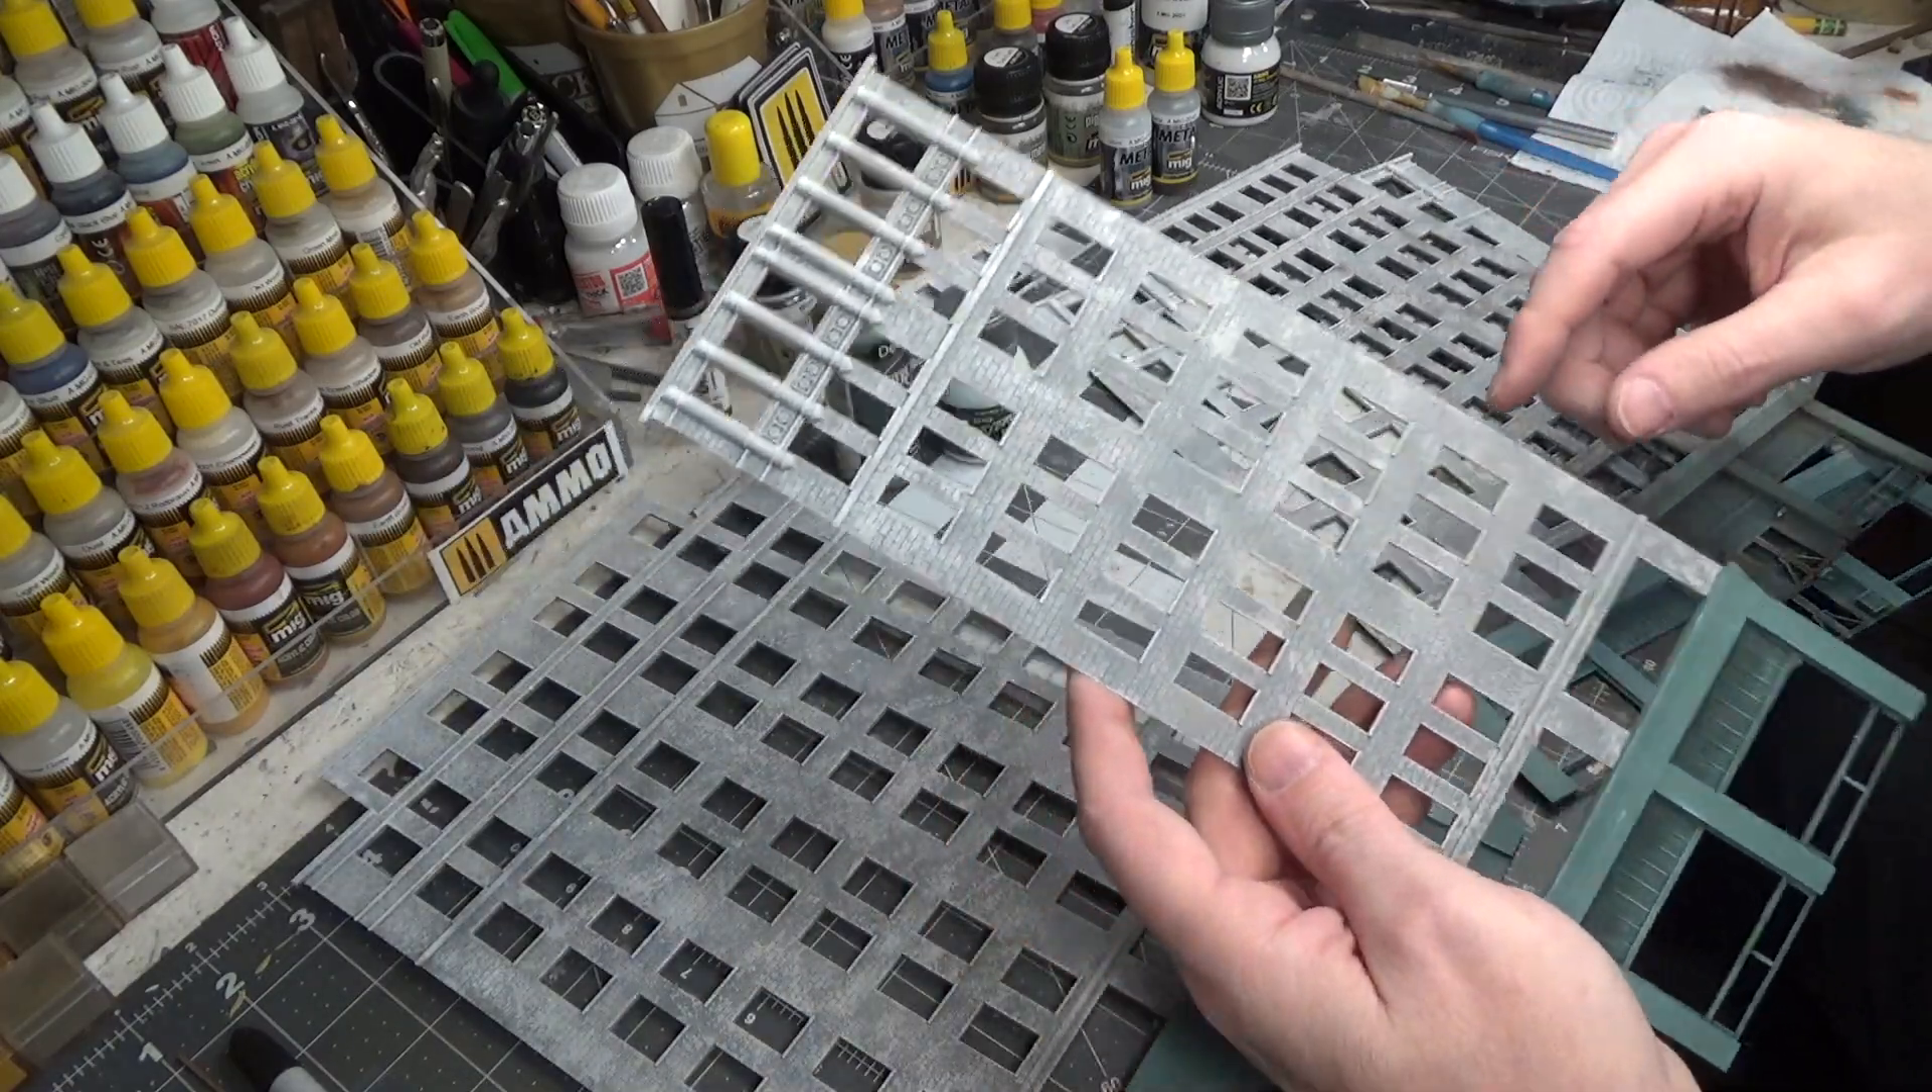And we still have to get all of our windows put in.